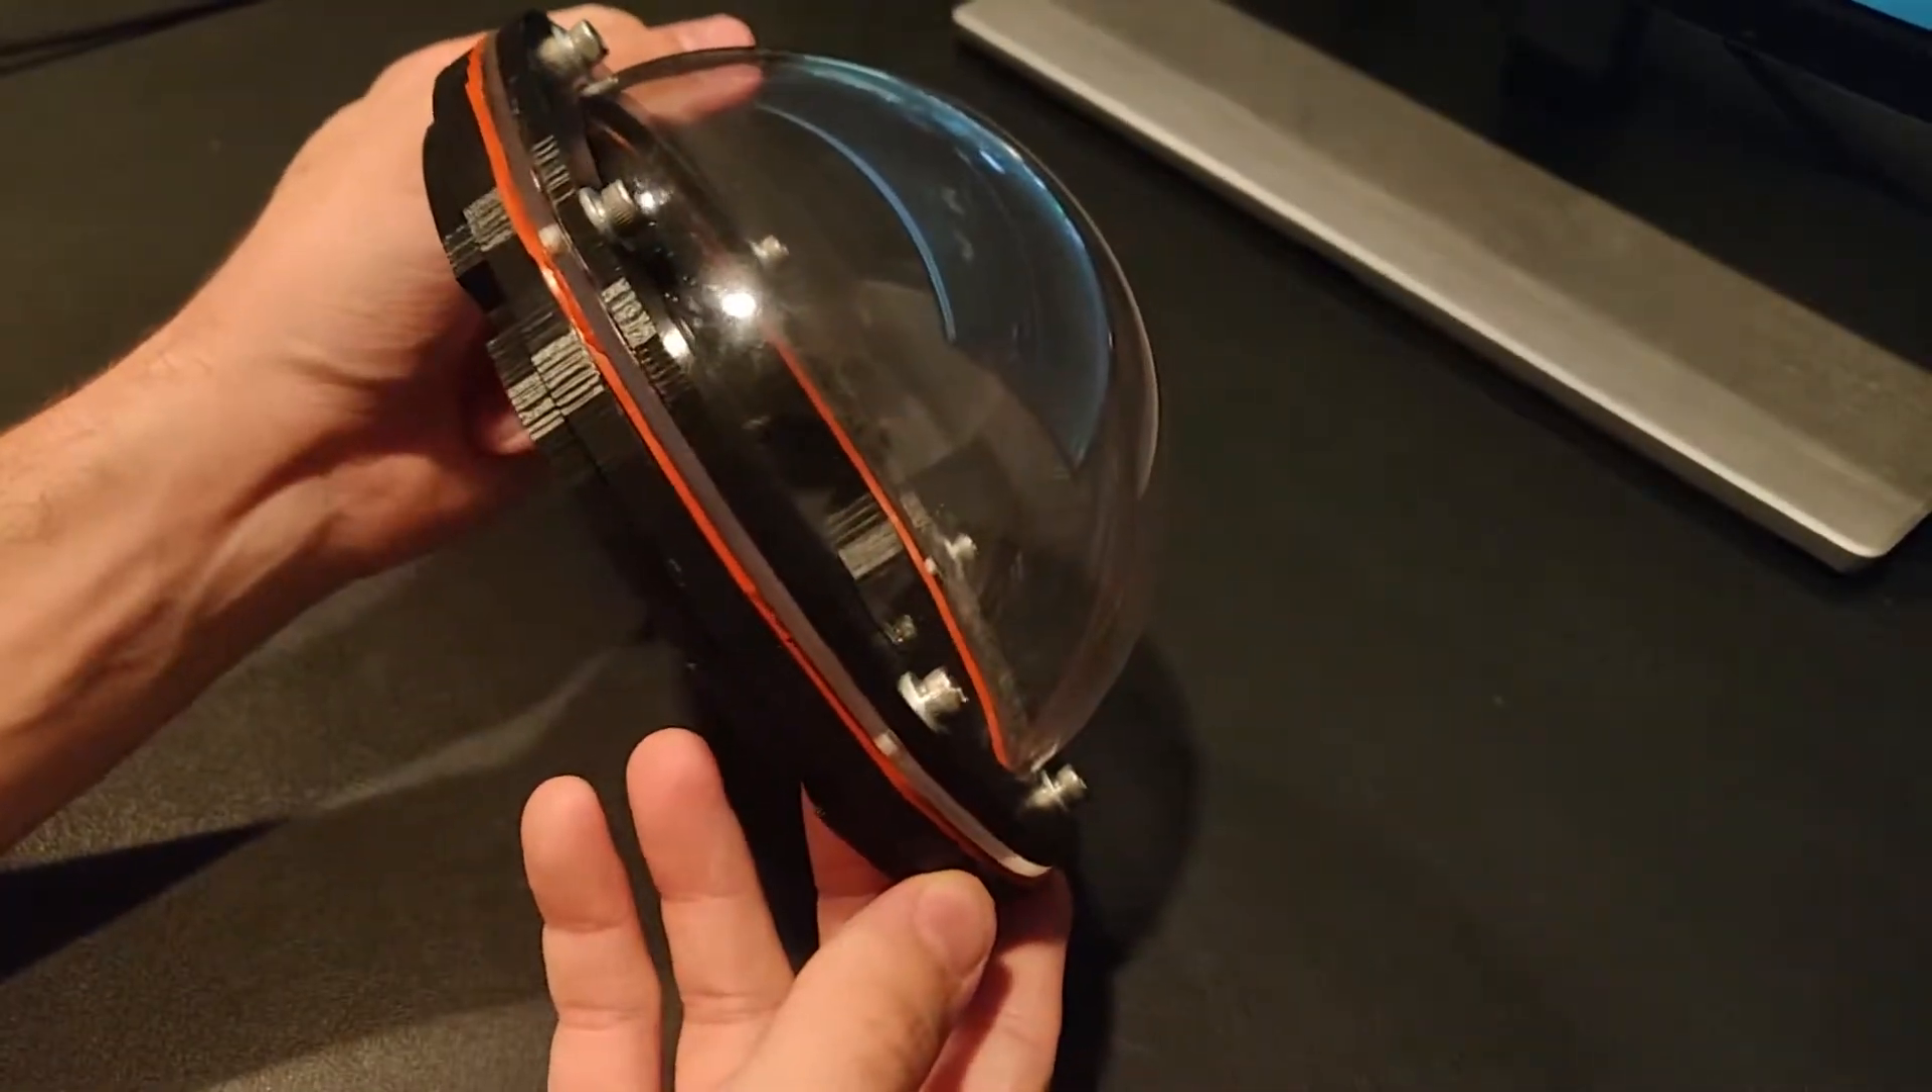Okay, so here is the dome all finished up with the washers on it.